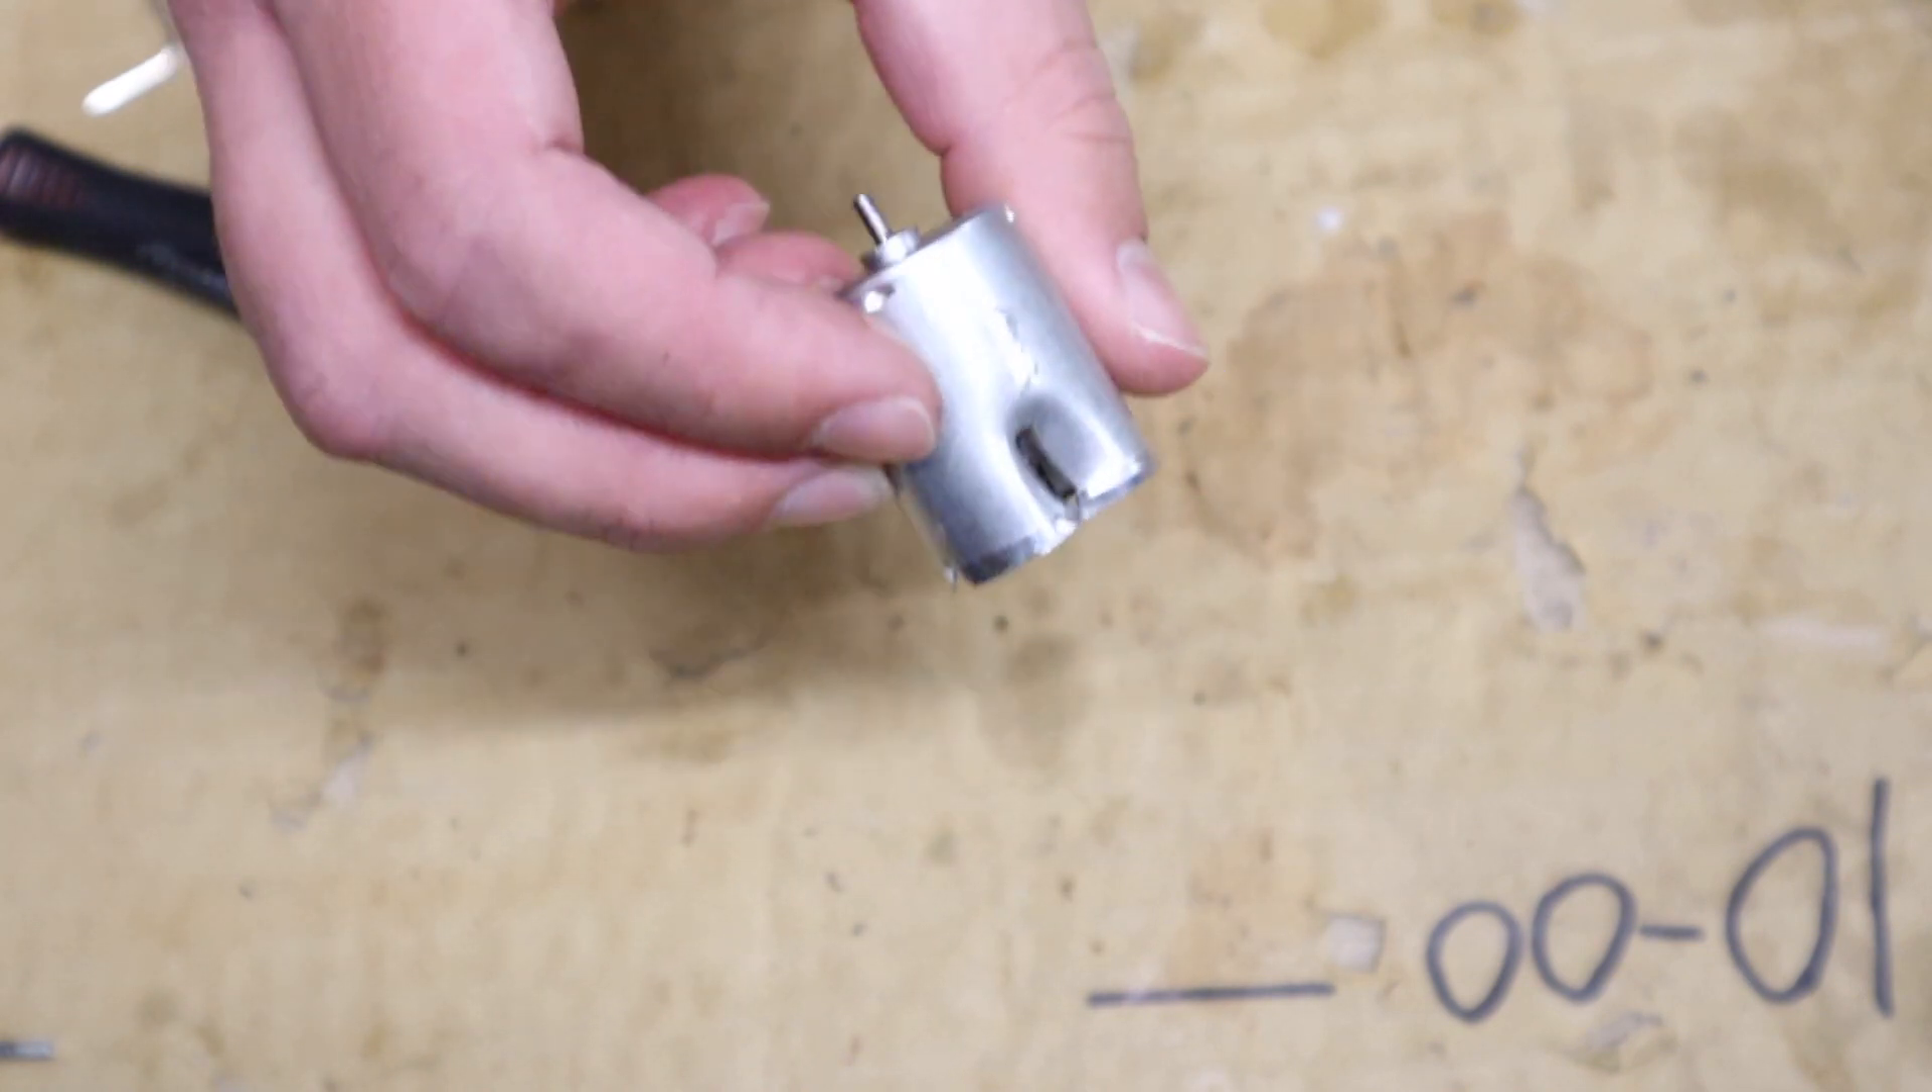There we have our pinion gear off the motor.